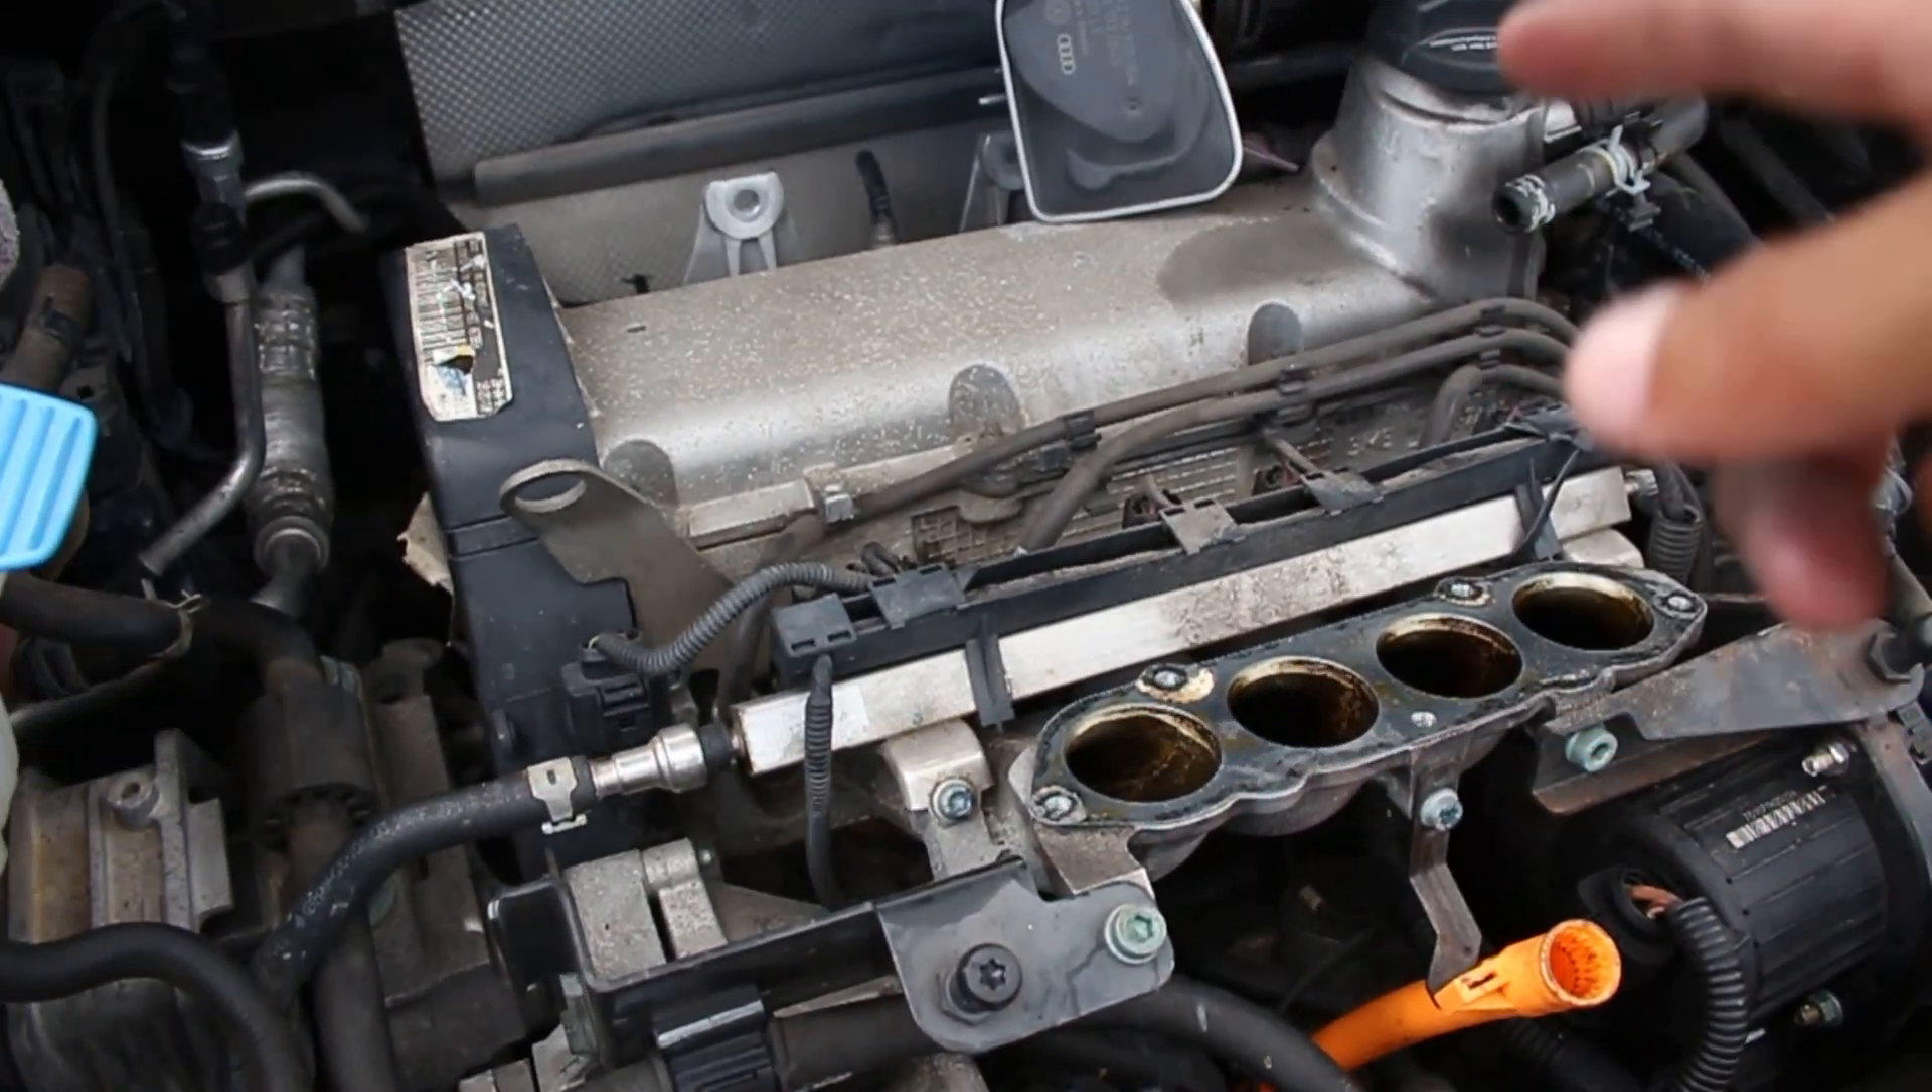All right so after a good little while the top manifold is off.